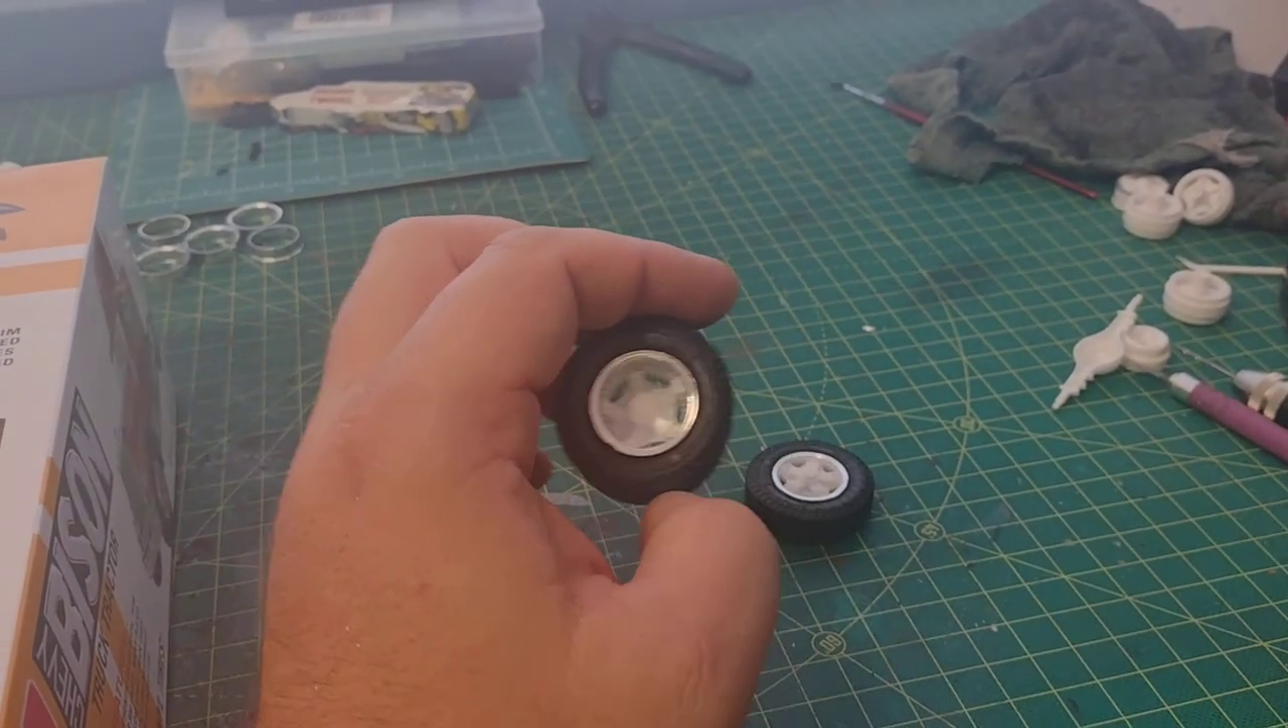The wheel, the rims actually fit perfectly on these tires as you can see here.